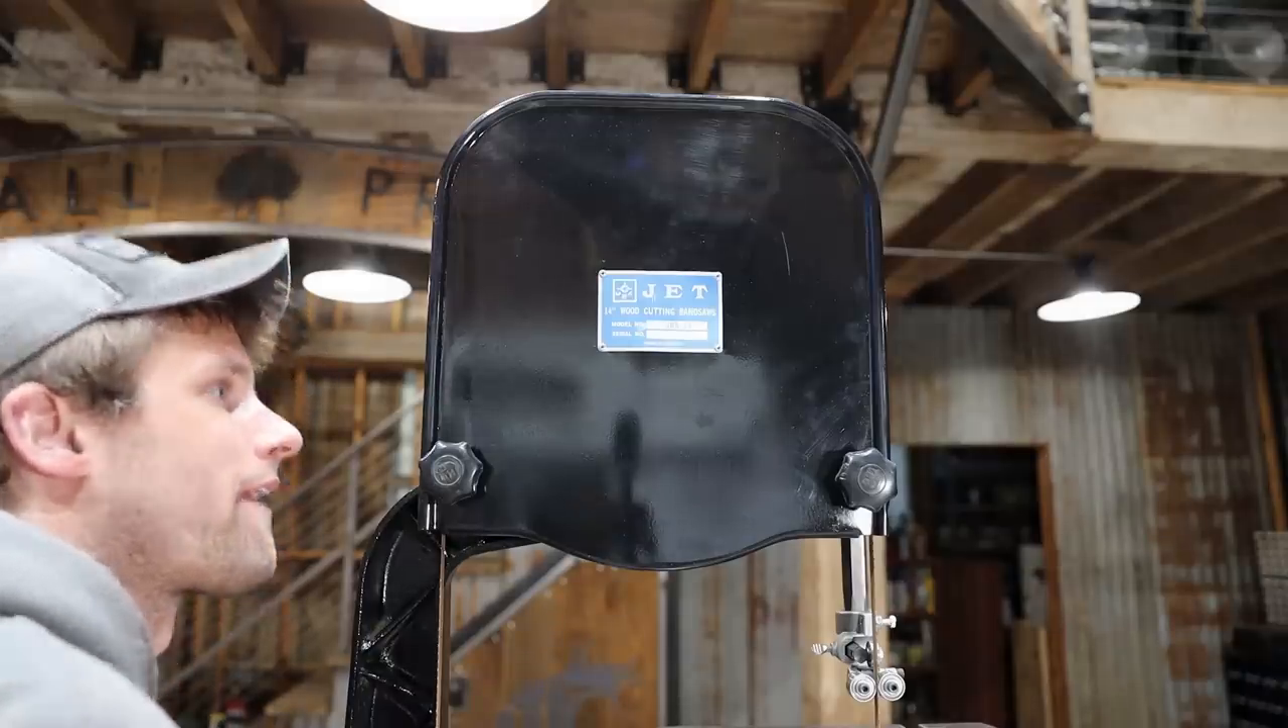I riveted the serial number tag back on.